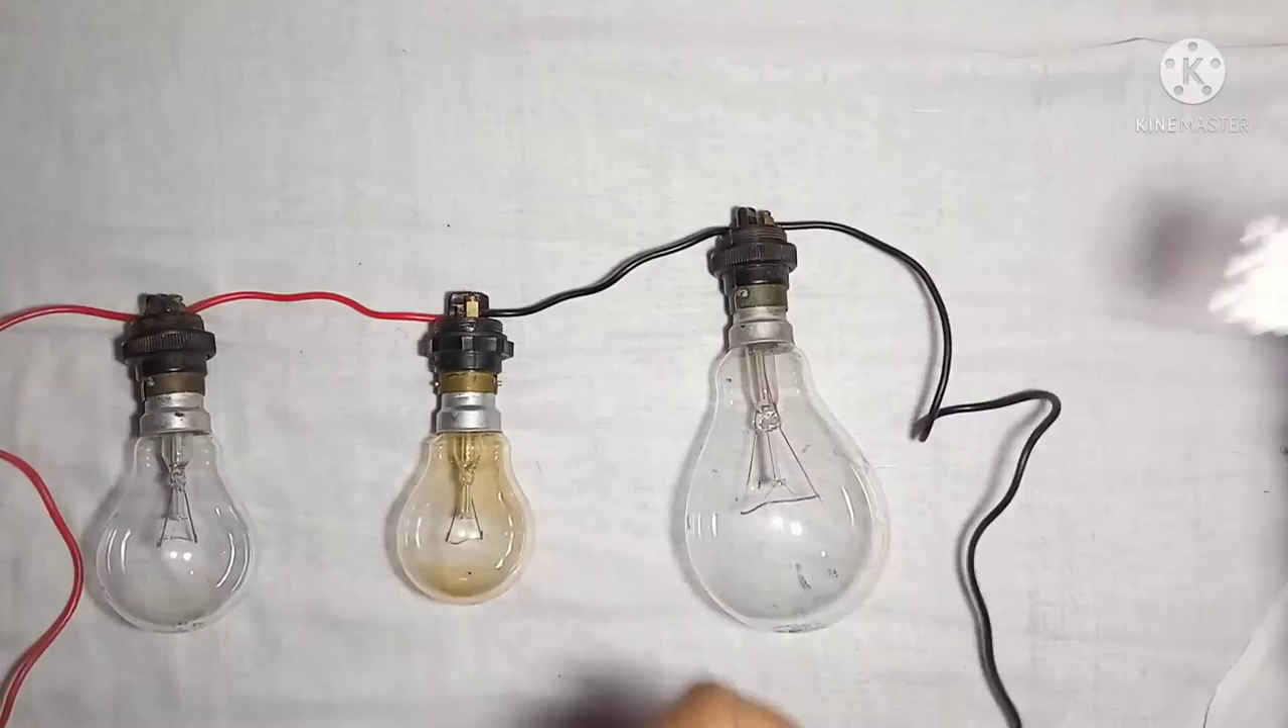तो देखिए हमने तीनों जो हमारे बल्ब हैं उनको कनेक्ट कर लिया है।